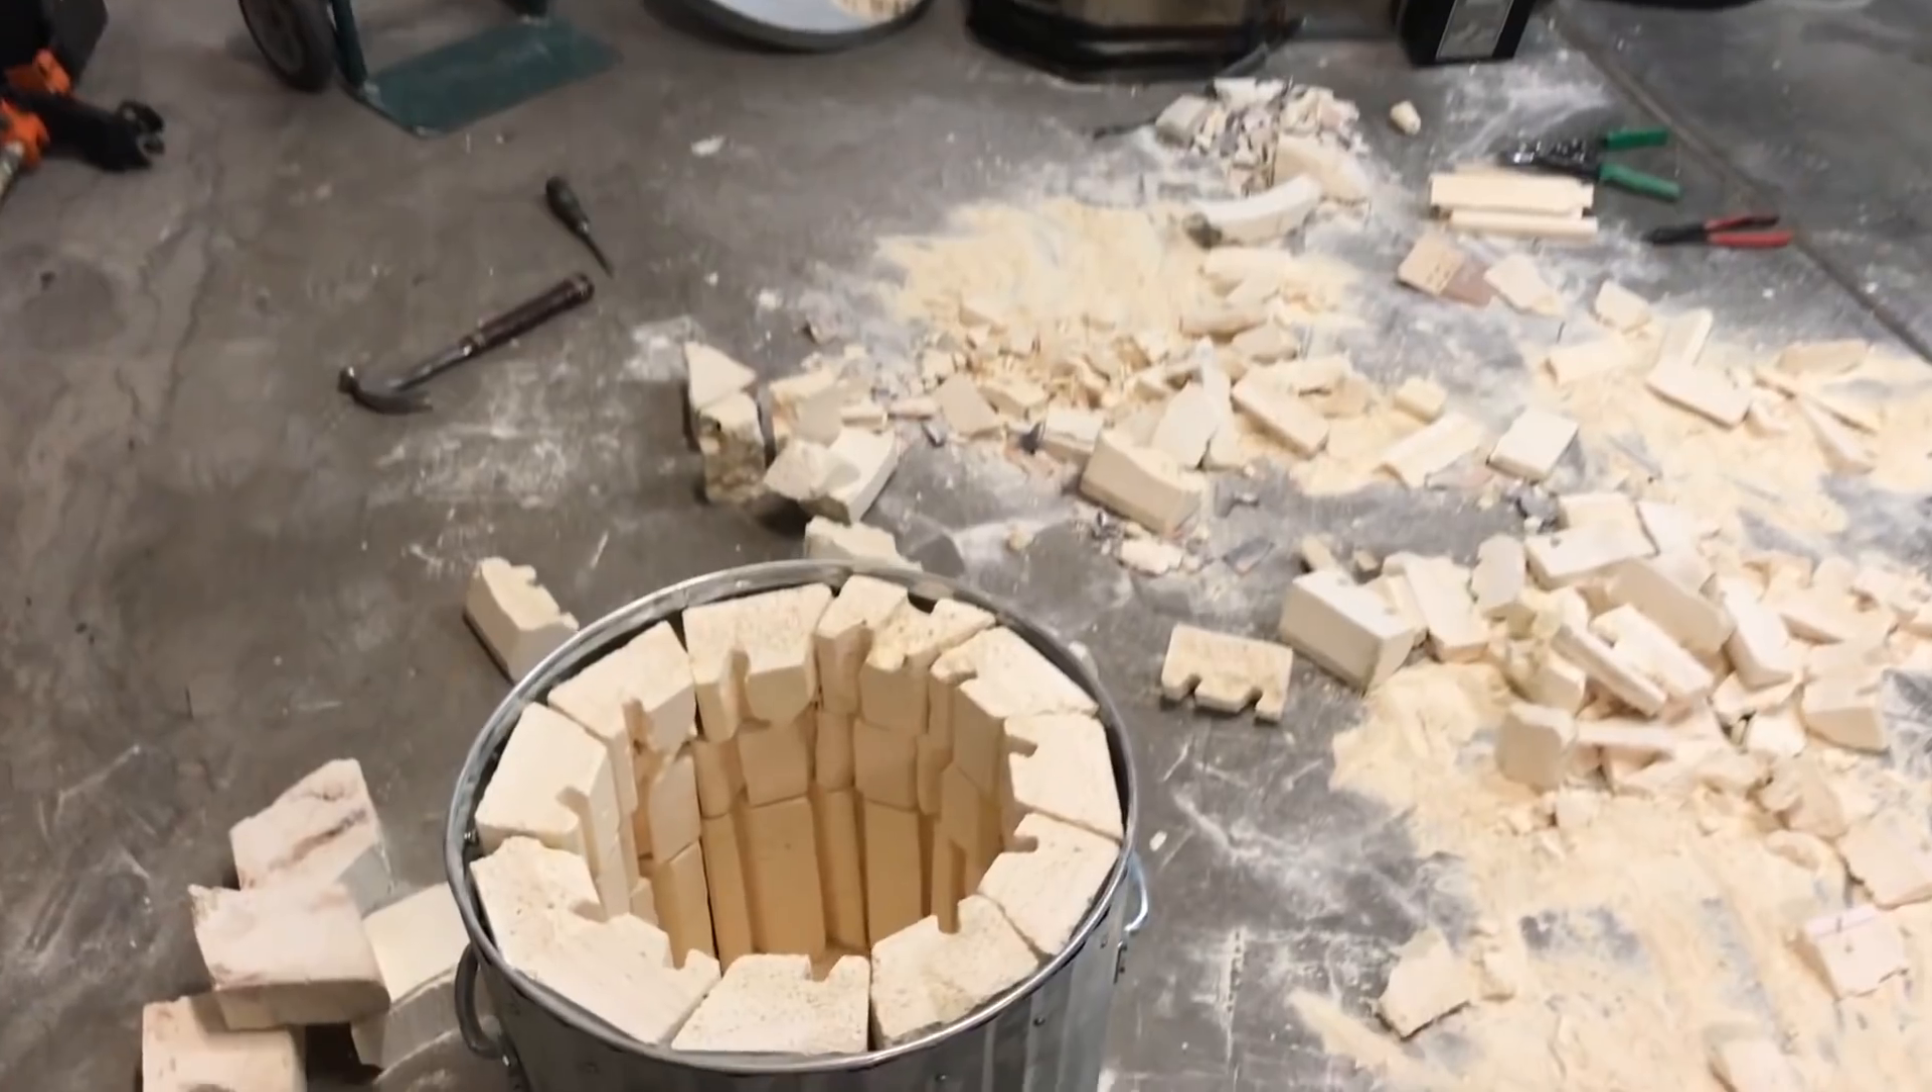Well, as you can see, I made a huge mess, but I was able to get the bricks in the furnace.